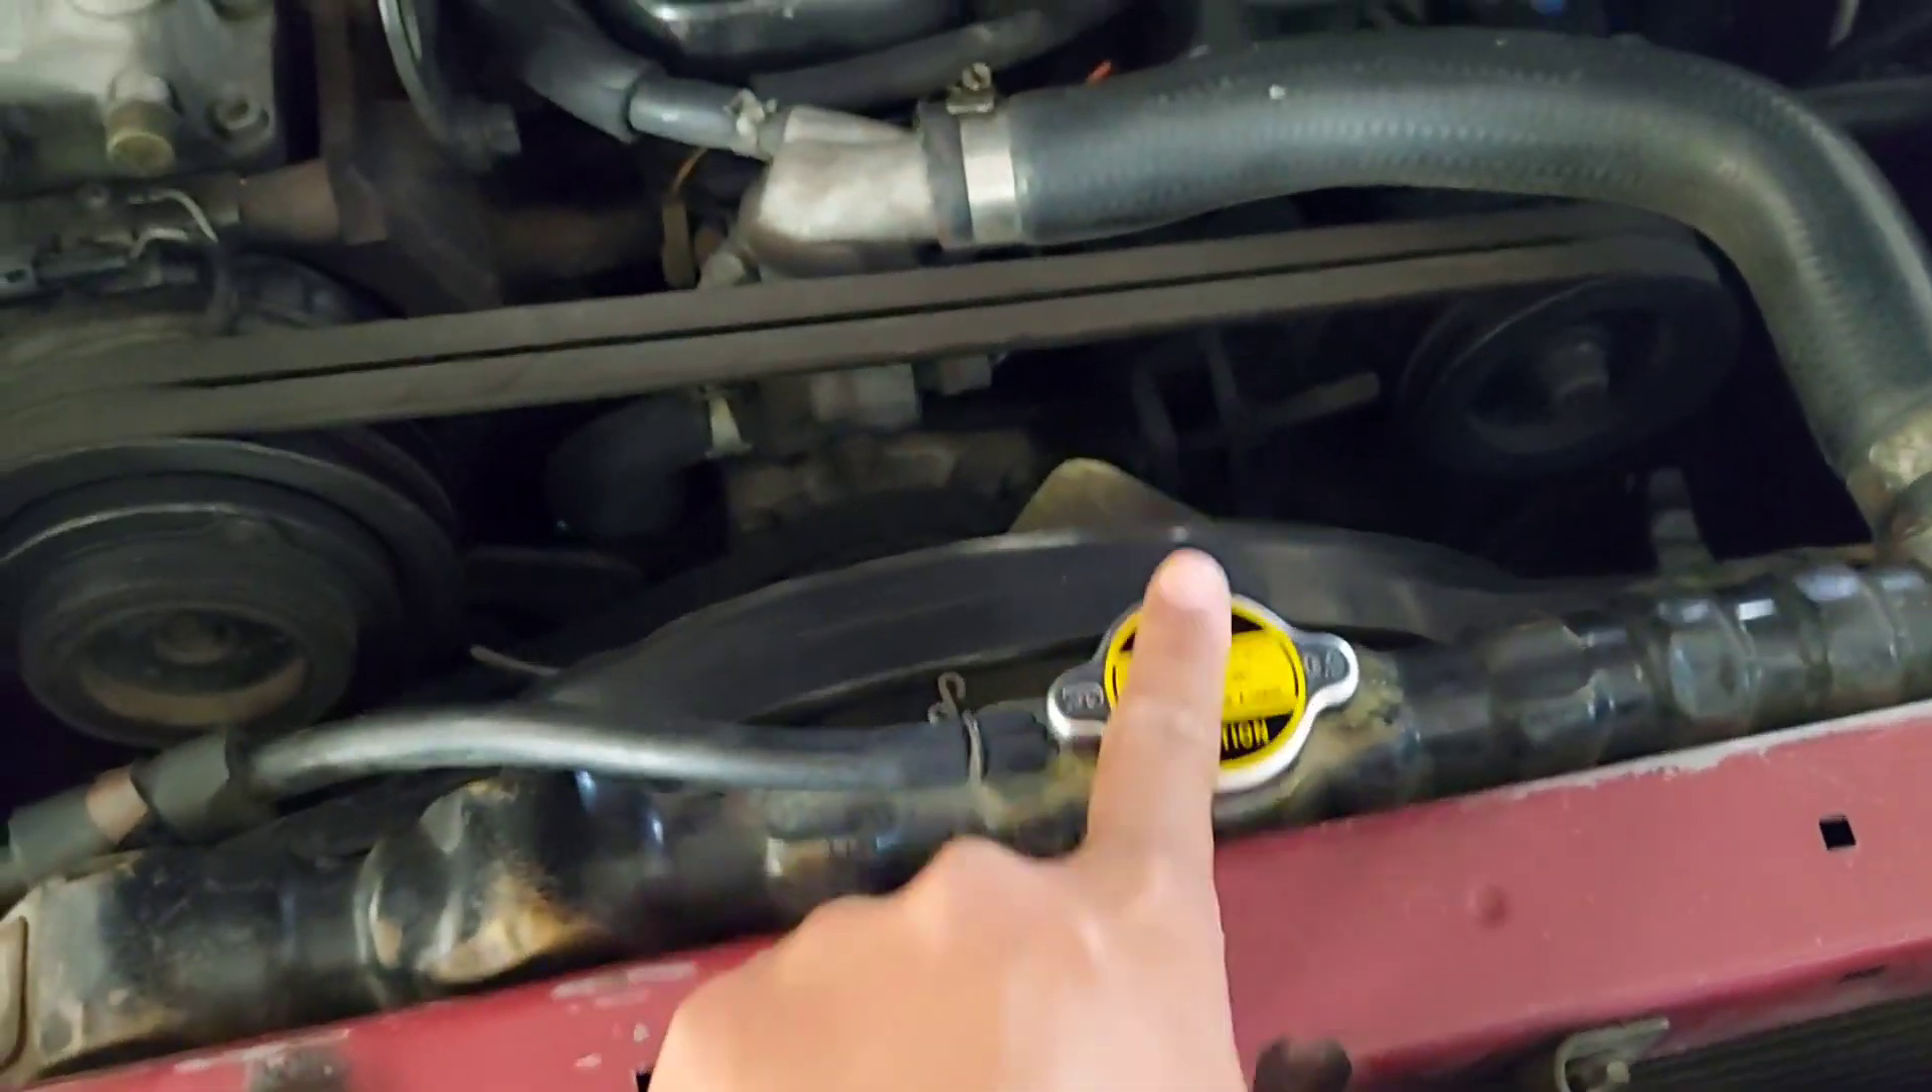Terus untuk Tutup radiatornya Sudah terpasang Denso Original.